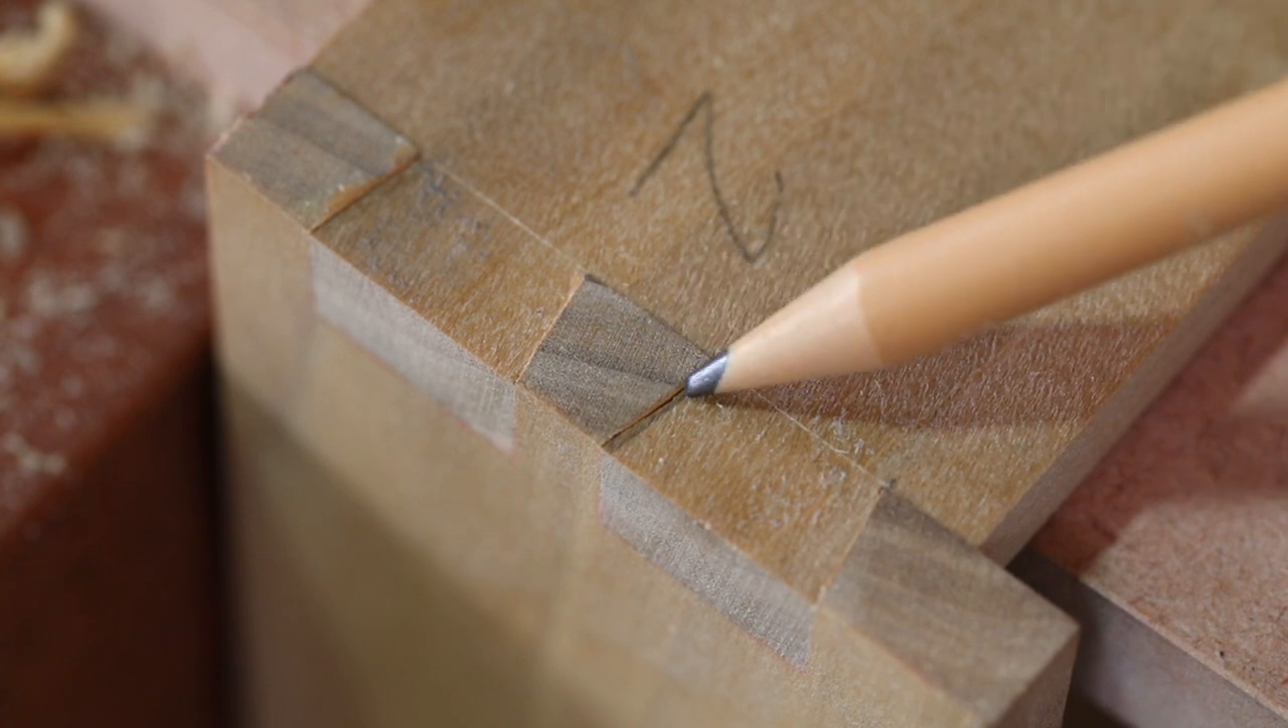You can see on the side of this tail, there's a tiny gap there, which I'm not too happy with, and I'd like to try and disguise that.